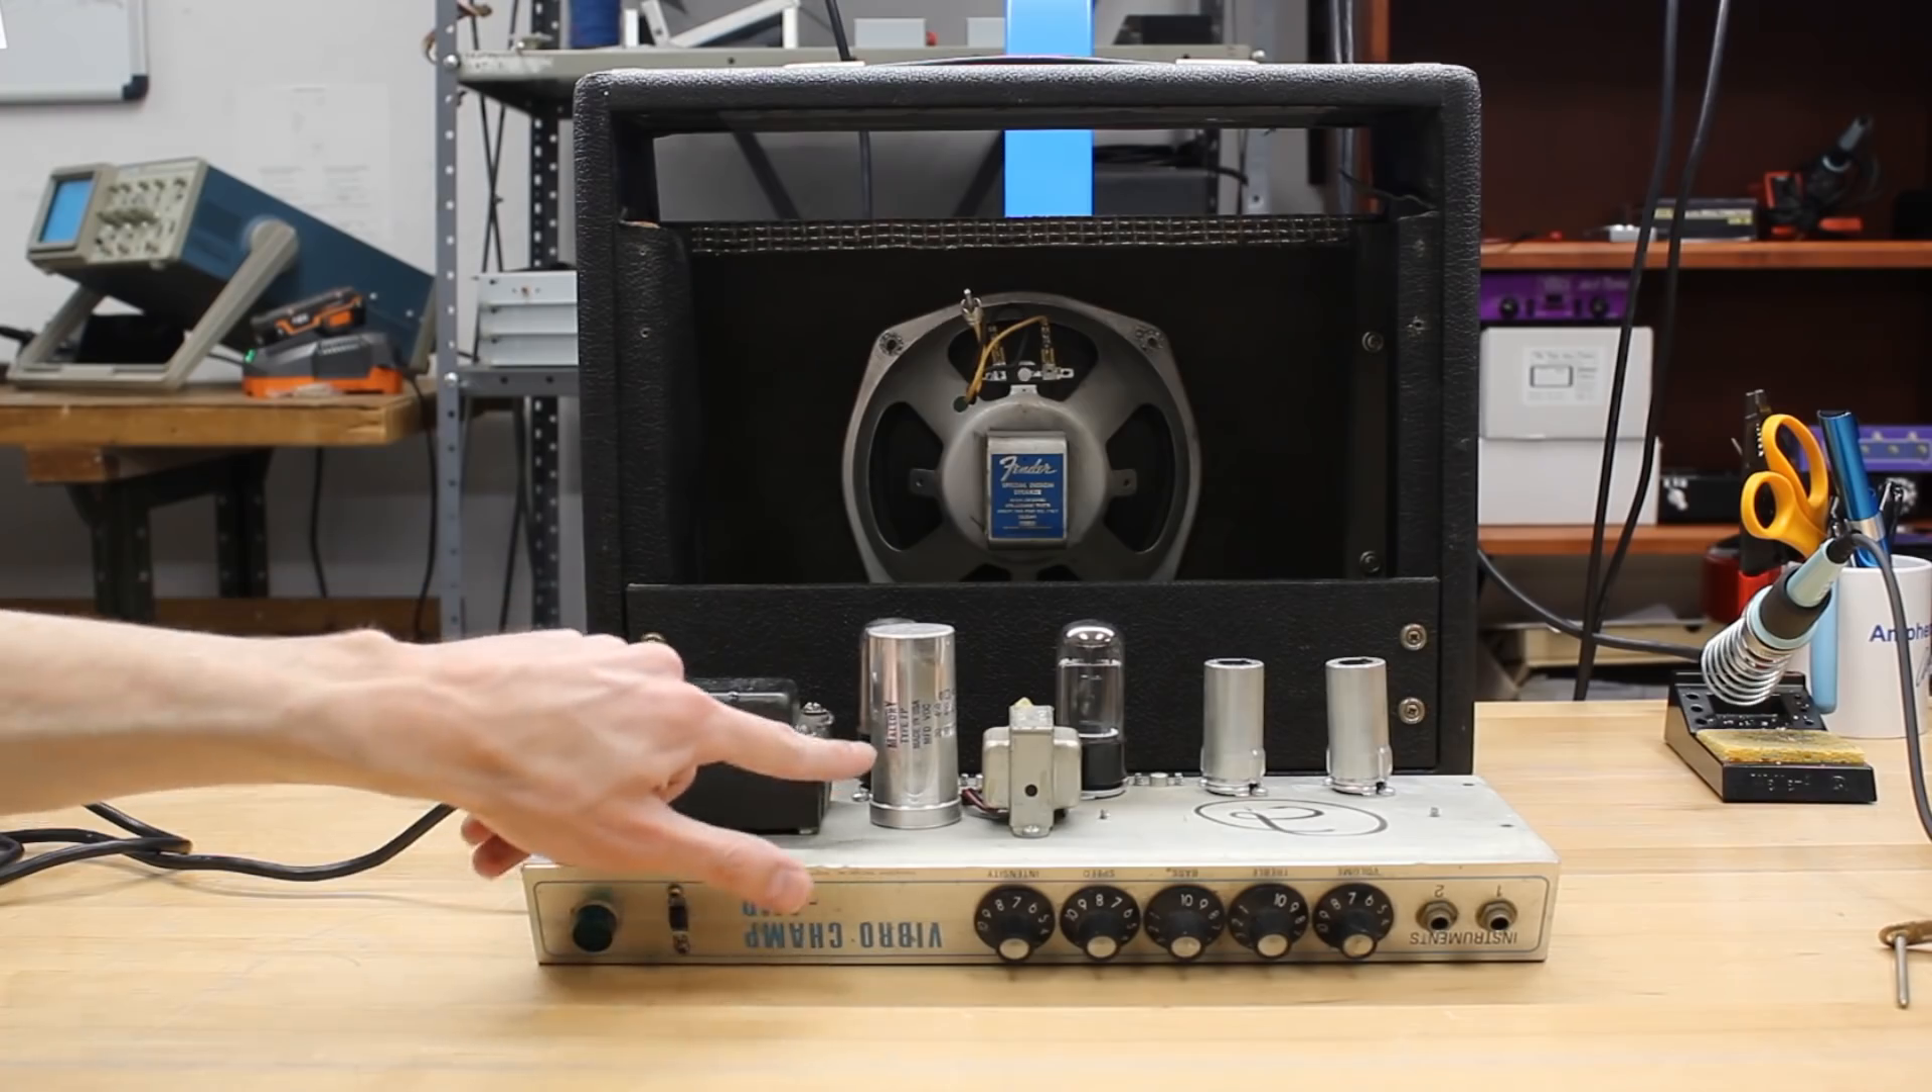We have removed the chassis from the cabinet, and the CAN cap we will be replacing is clearly visible.